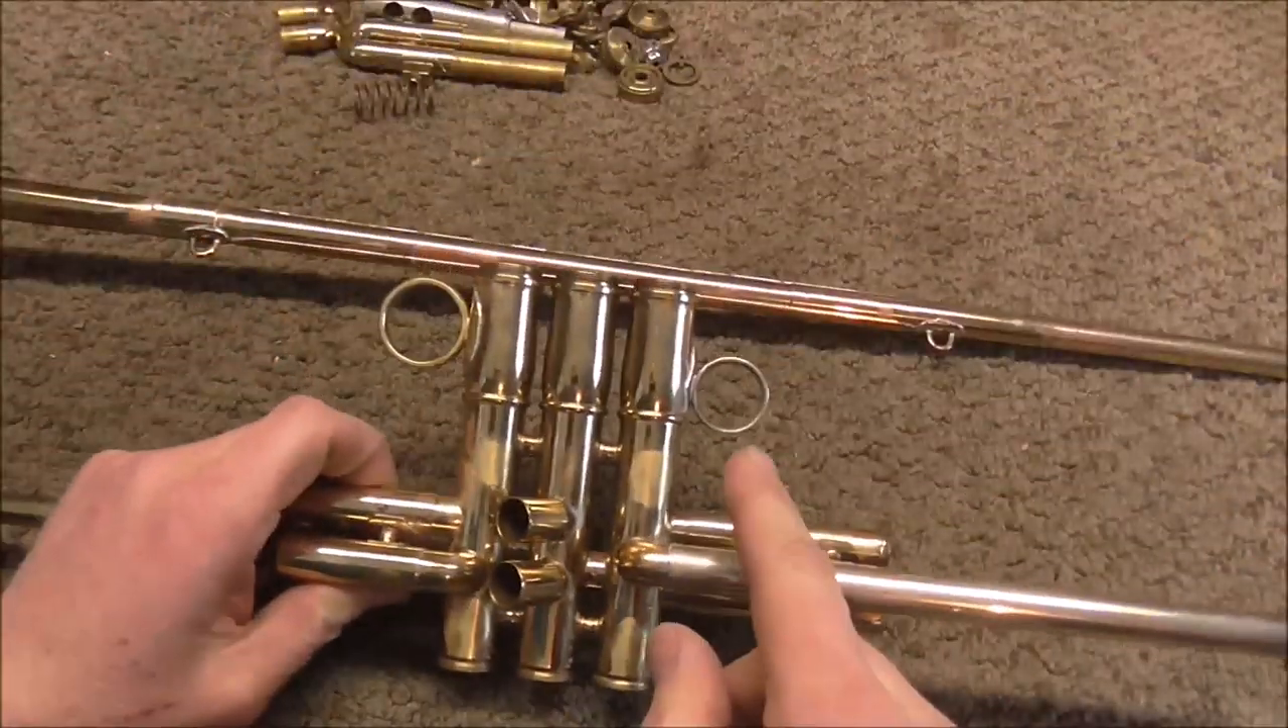And on the valve section I soldered on the two finger rings.